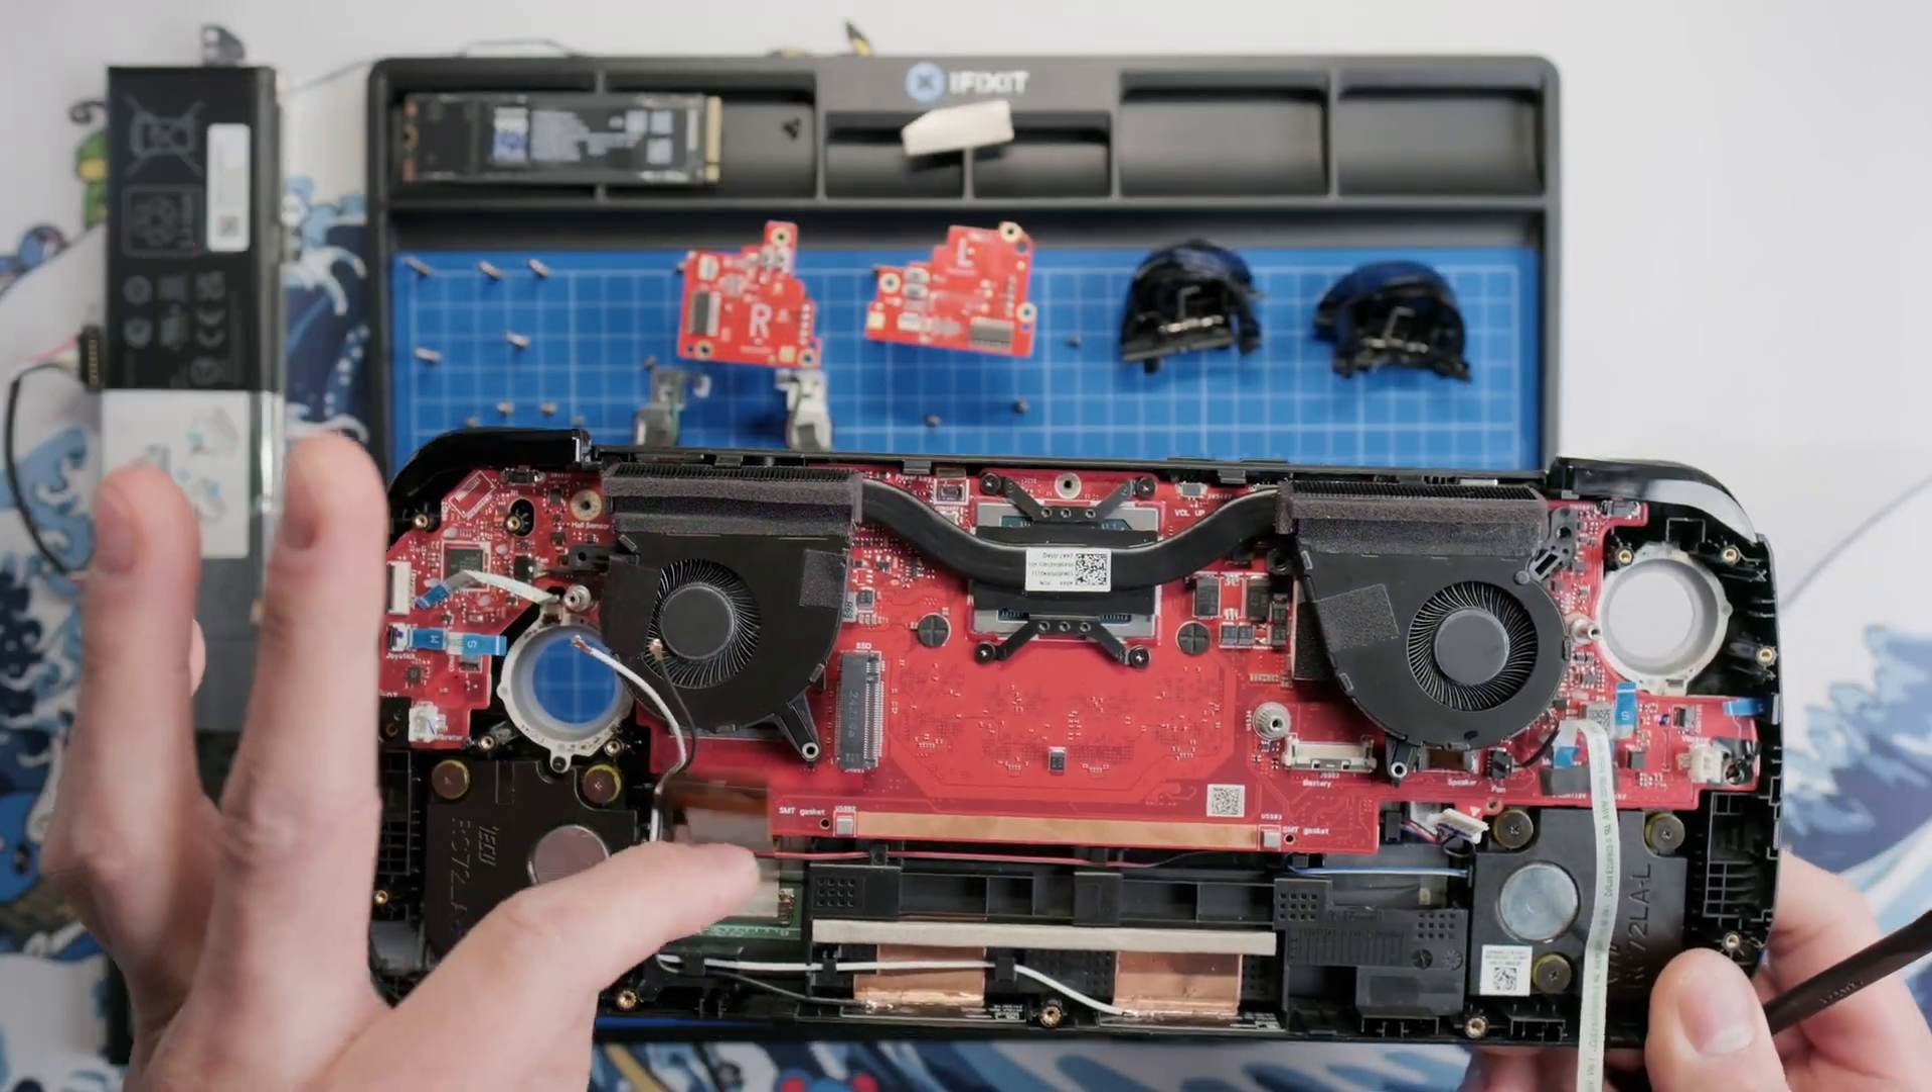Double check that all the cables are above the board and aren't pinched underneath, and we can now fully see our motherboard in place.